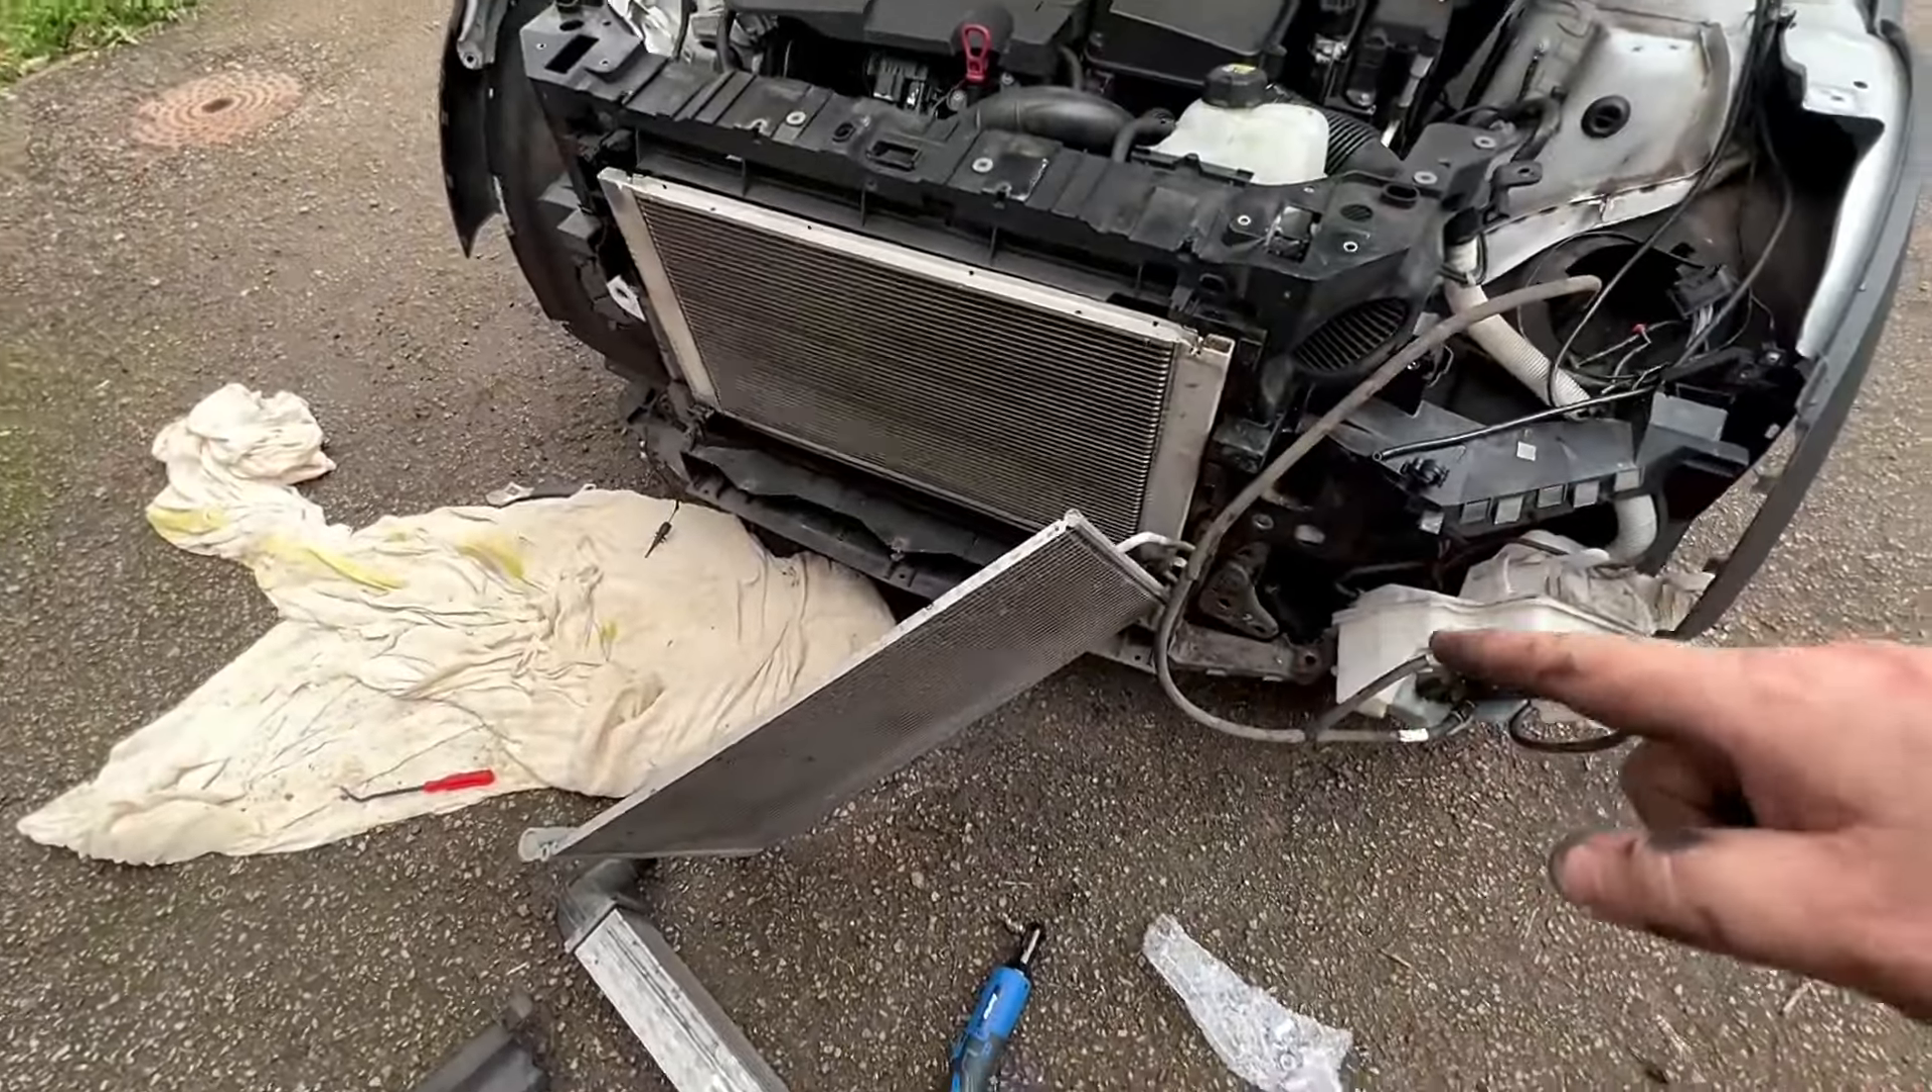So, we've dropped the condenser off.